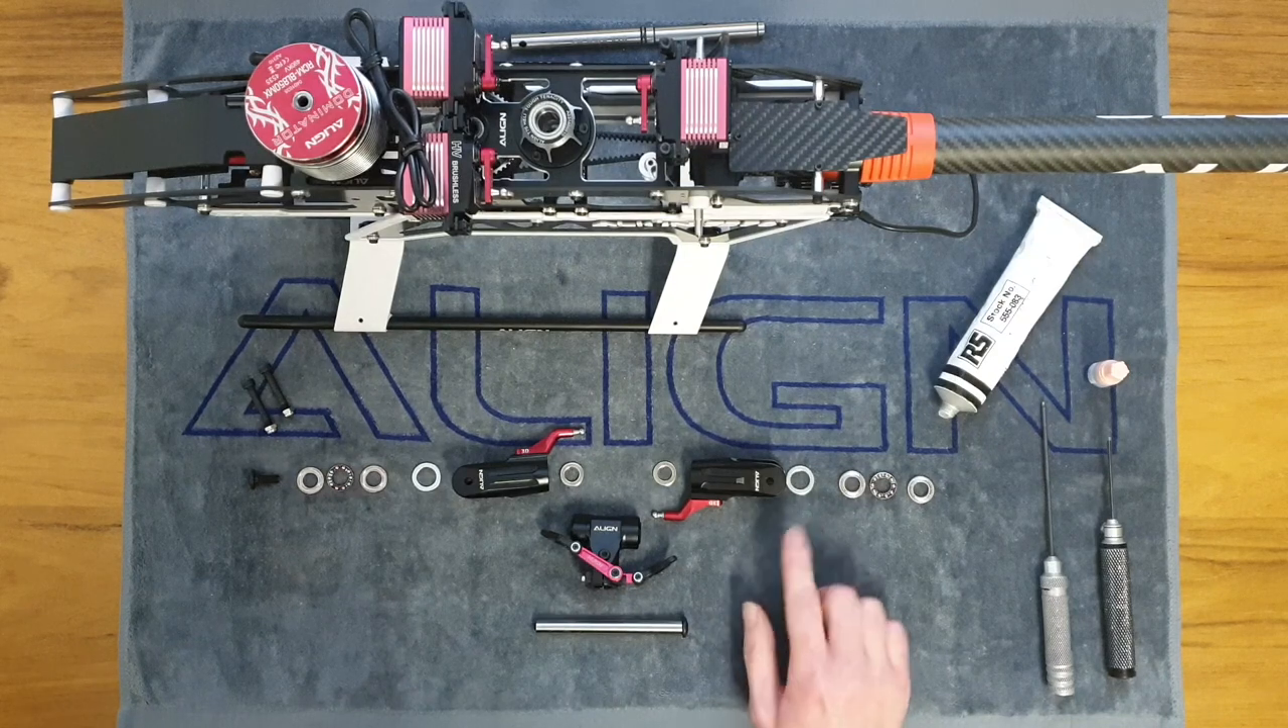So as you can see i've gone ahead and disassembled everything off my feathering spindle there.